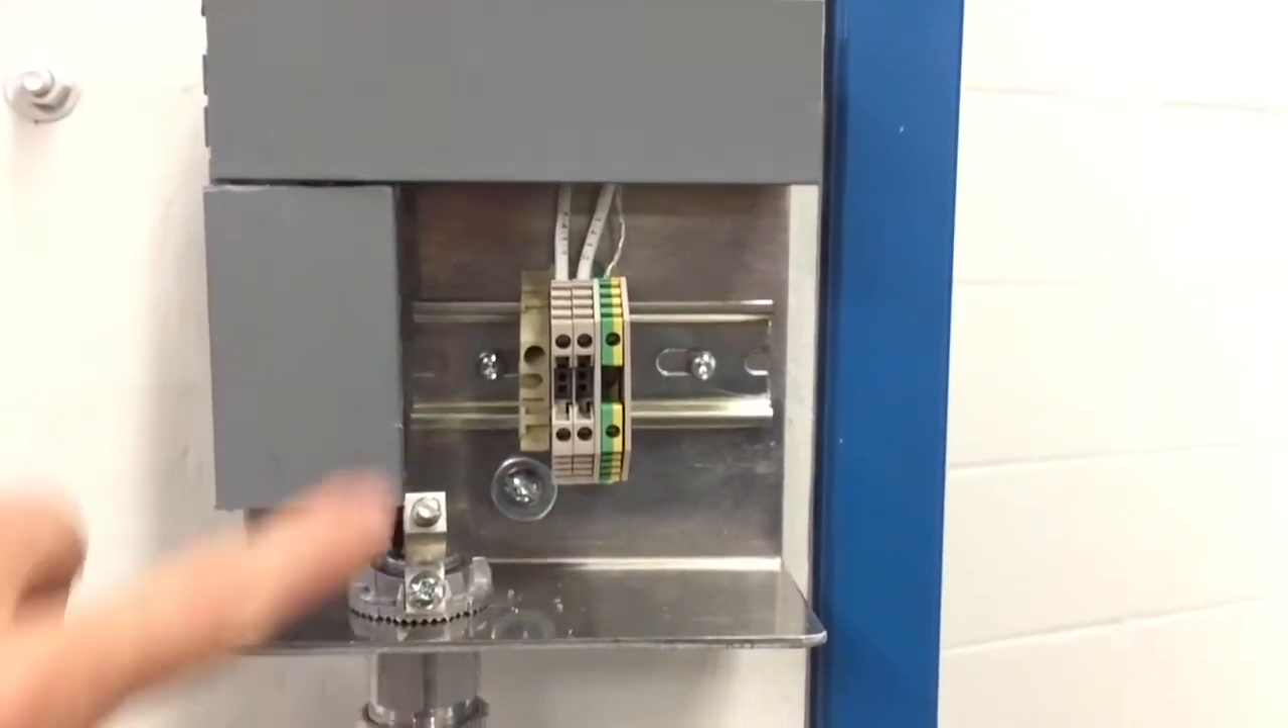There, so now I have the covers back on the Panduit and it kind of hides all the wiring now.